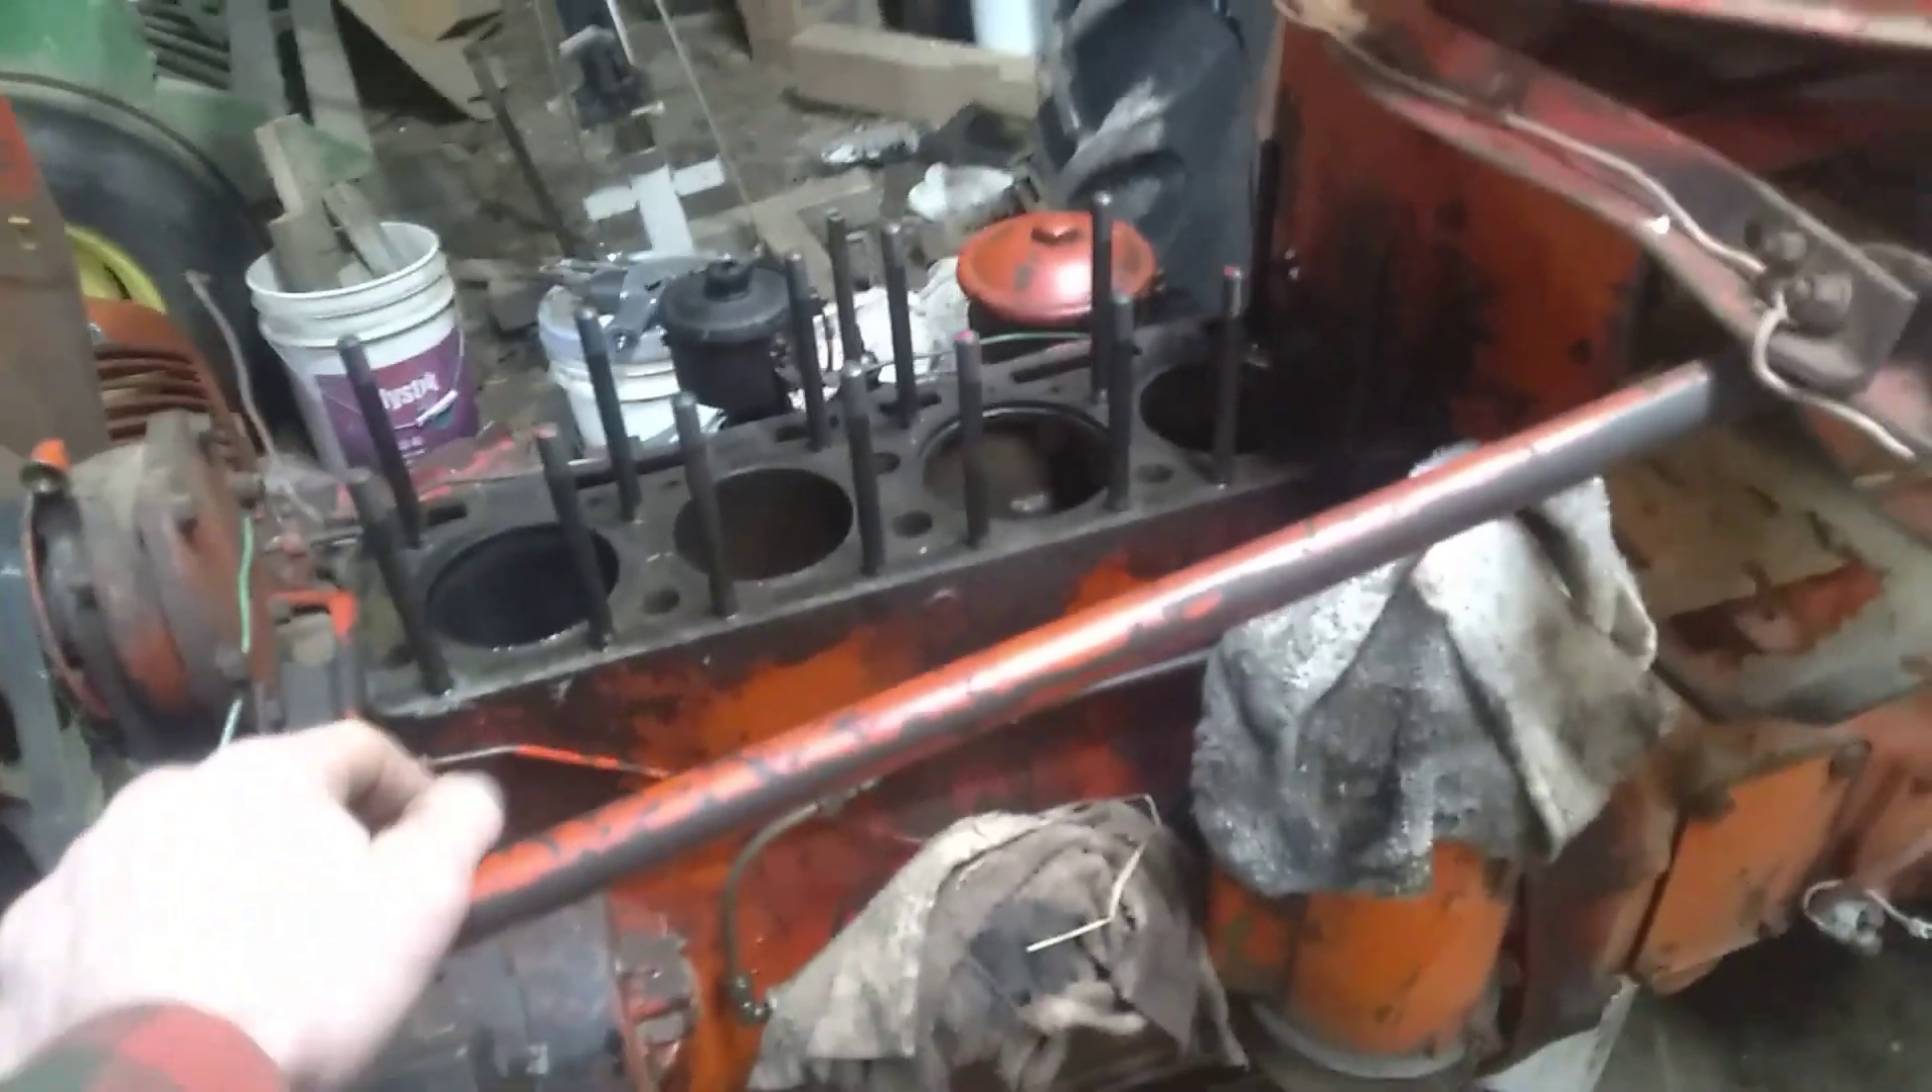Alright, got a little work done on the SC yesterday. I got all the pistons out.